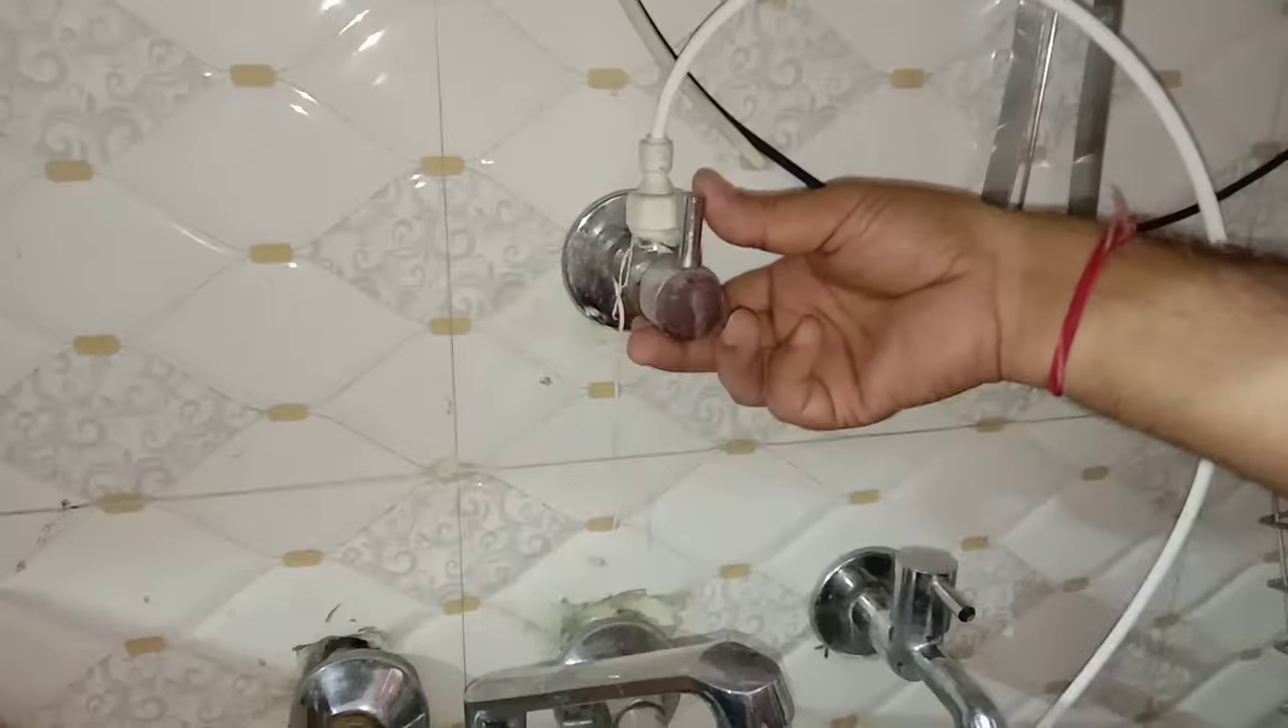यह मैंने पाइप कनेक्ट कर दिया।